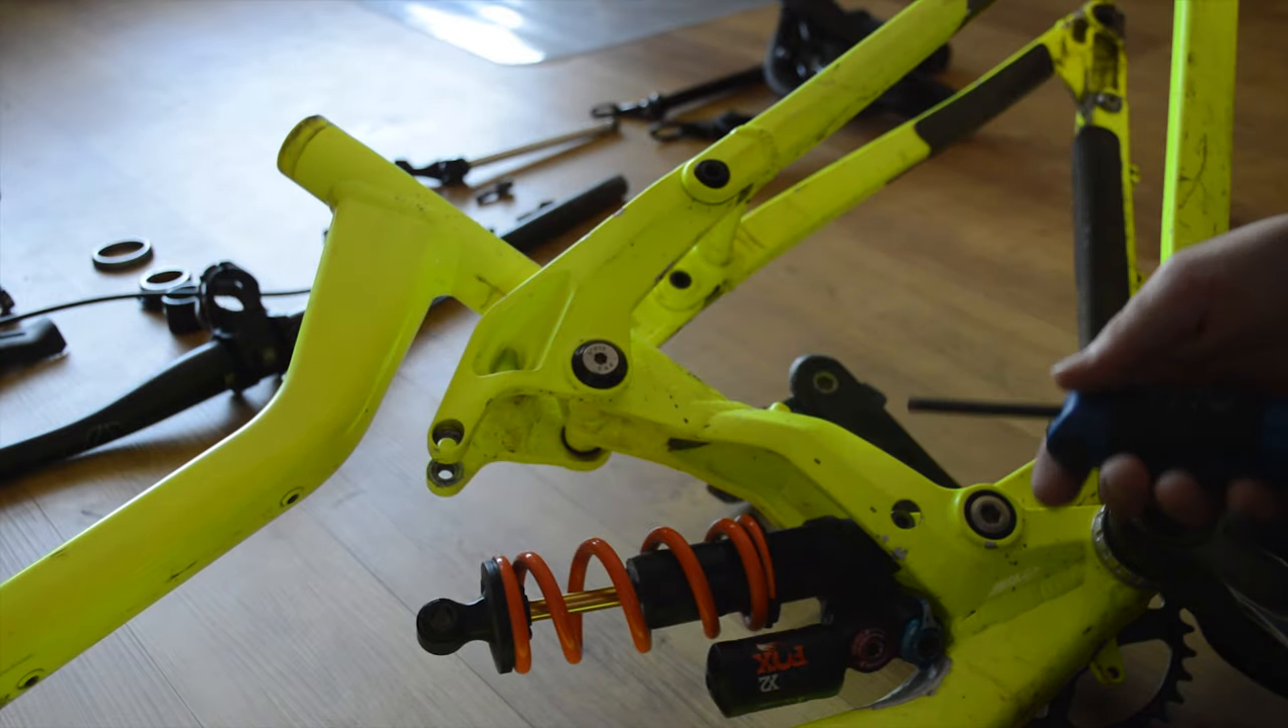All right so everything's pretty much torn down just got to take off the rear shock.